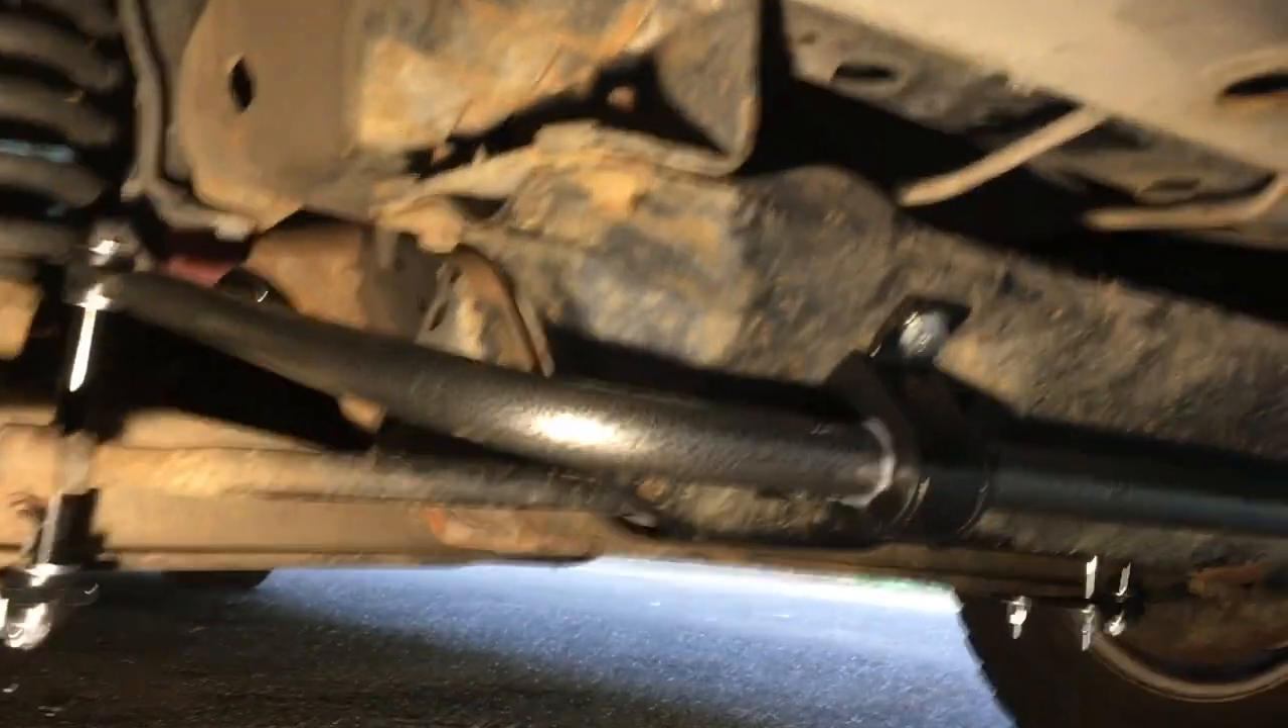All right guys here you are sway bar all installed bolted in and torqued in.